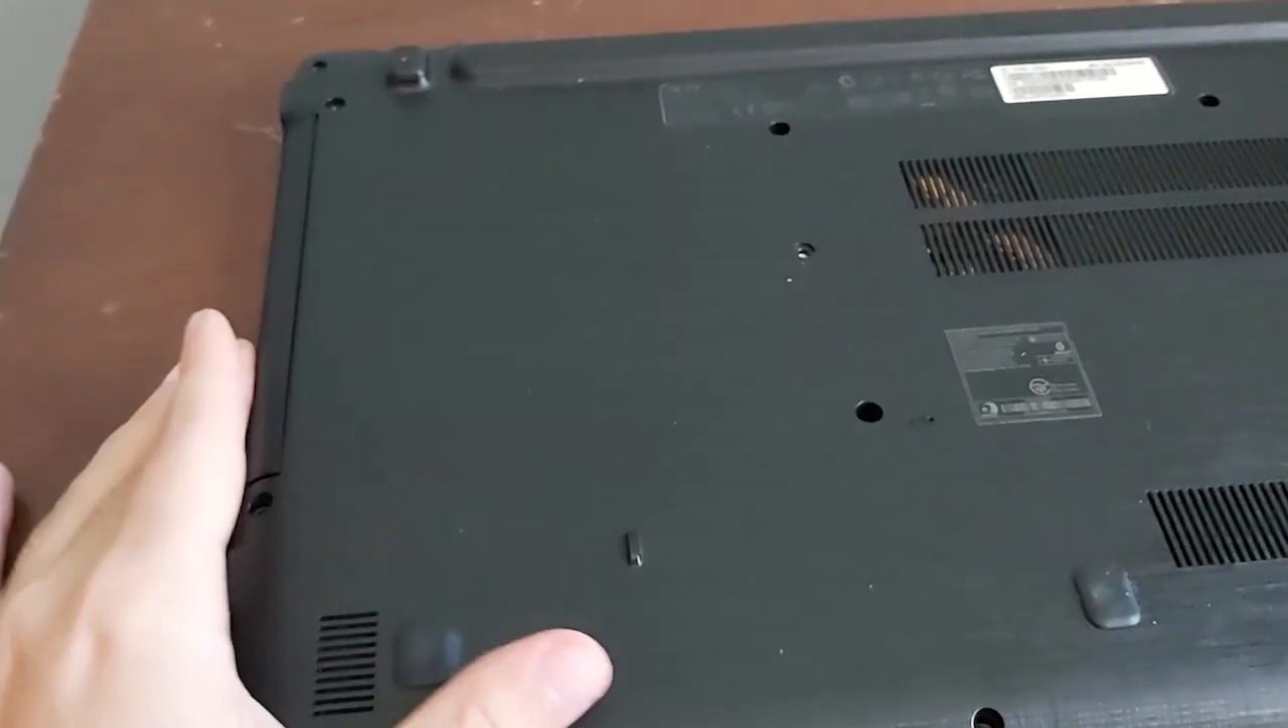So I've got the laptop cover back on.